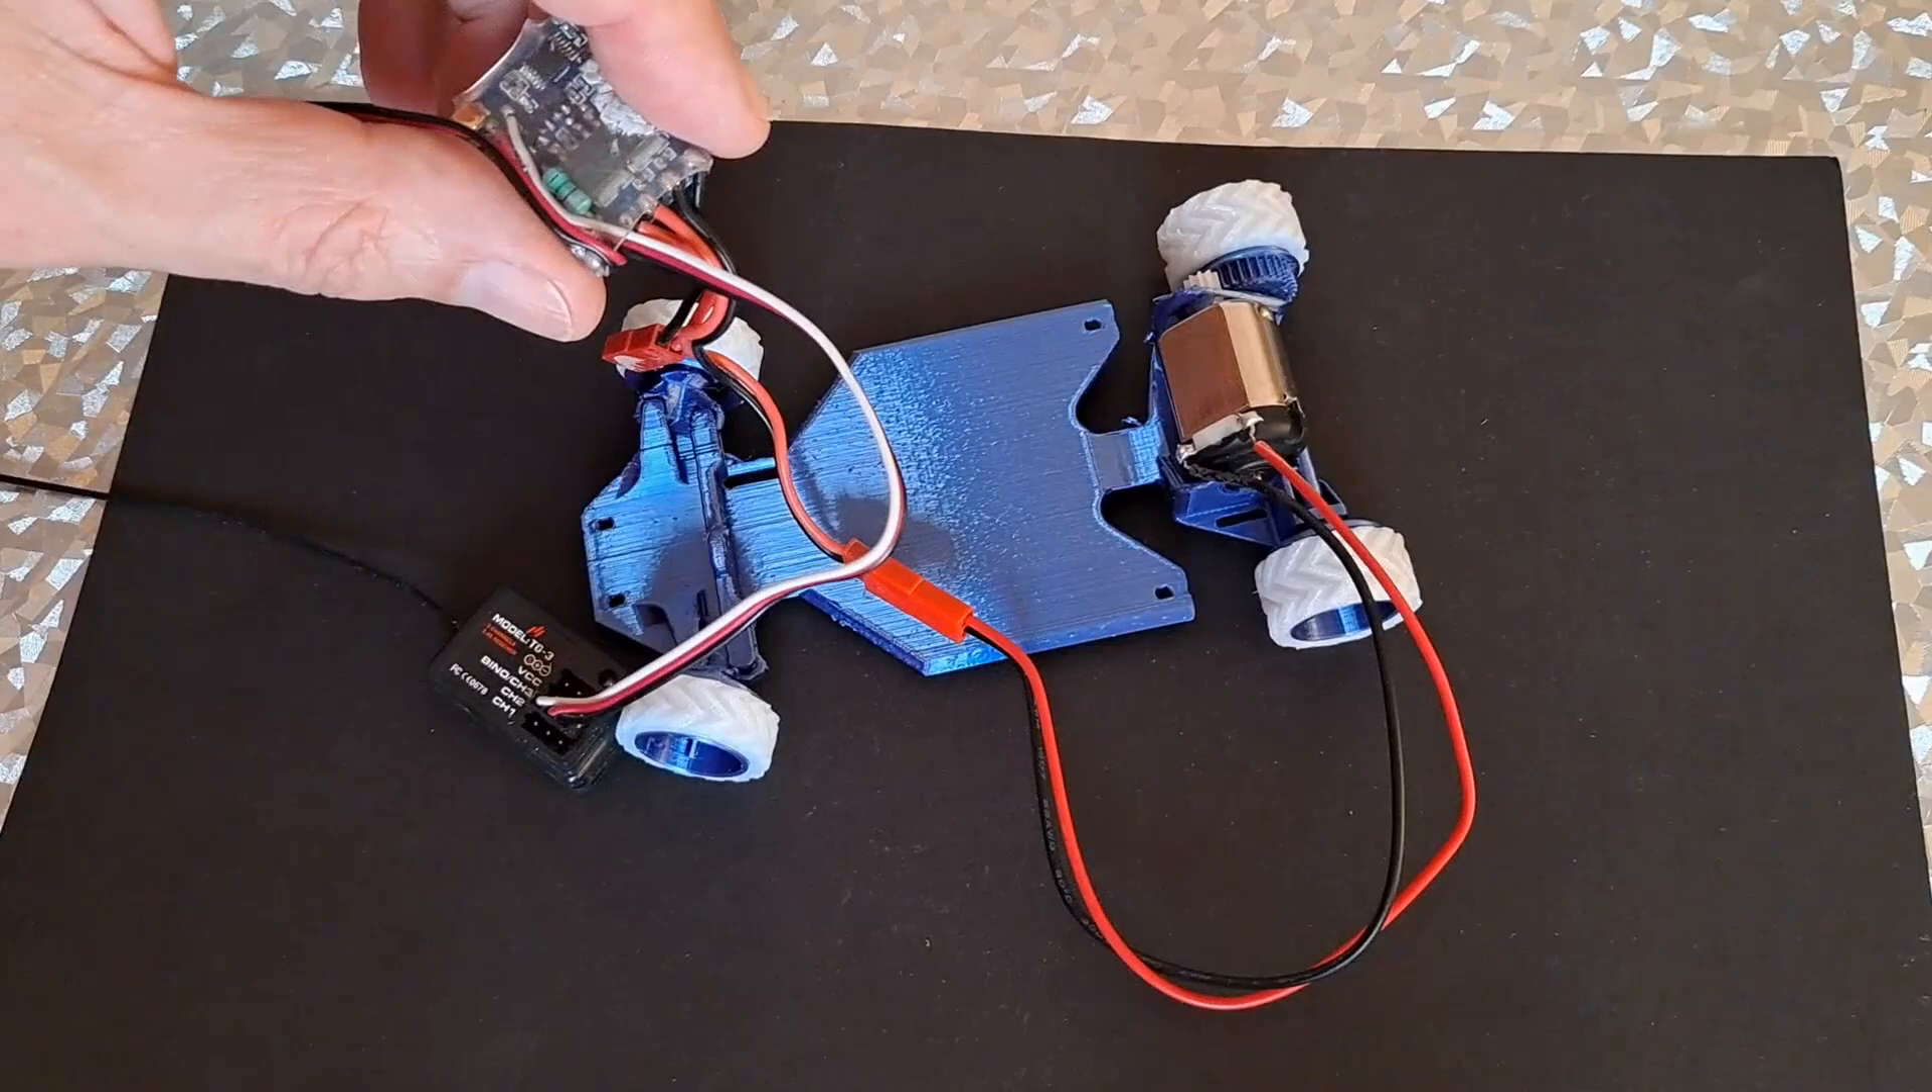Oh, I suppose I could pinch an ESC out of another car. Still, tires fit. Alright, so we've got the tires on.